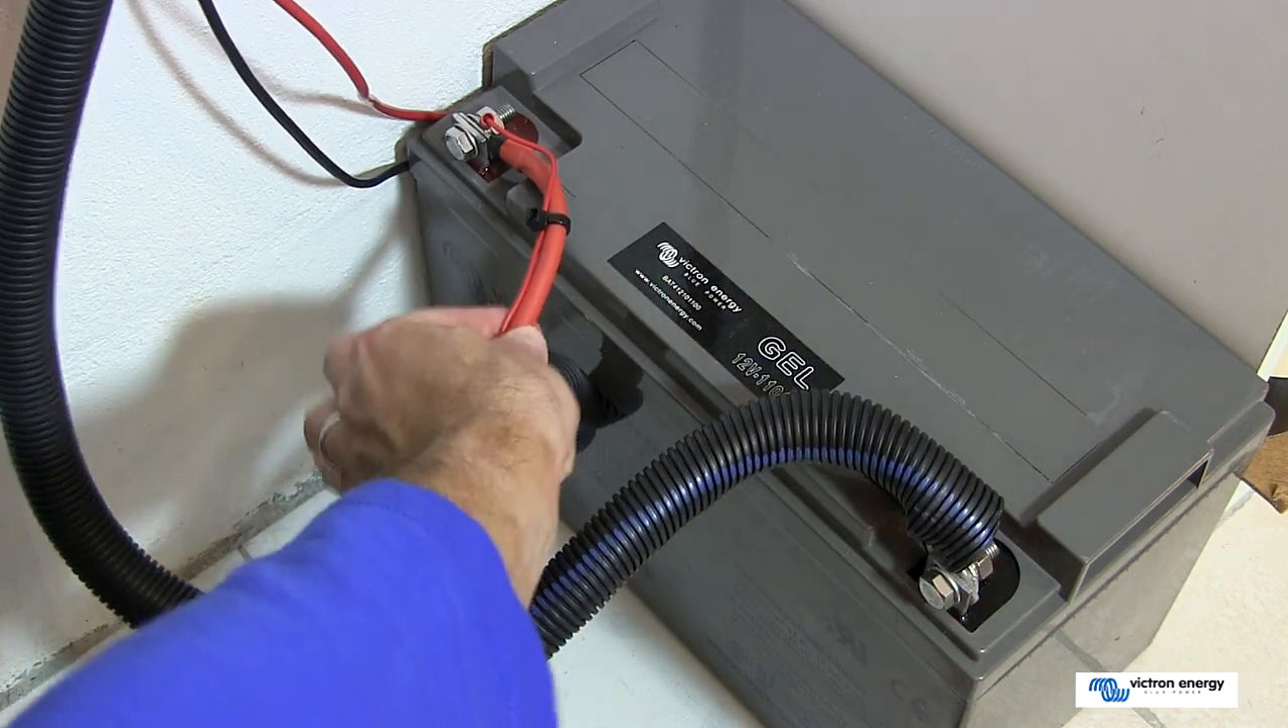Now my battery is already connected up but it's good practice always to connect your positive lead to your battery first and then your negative.